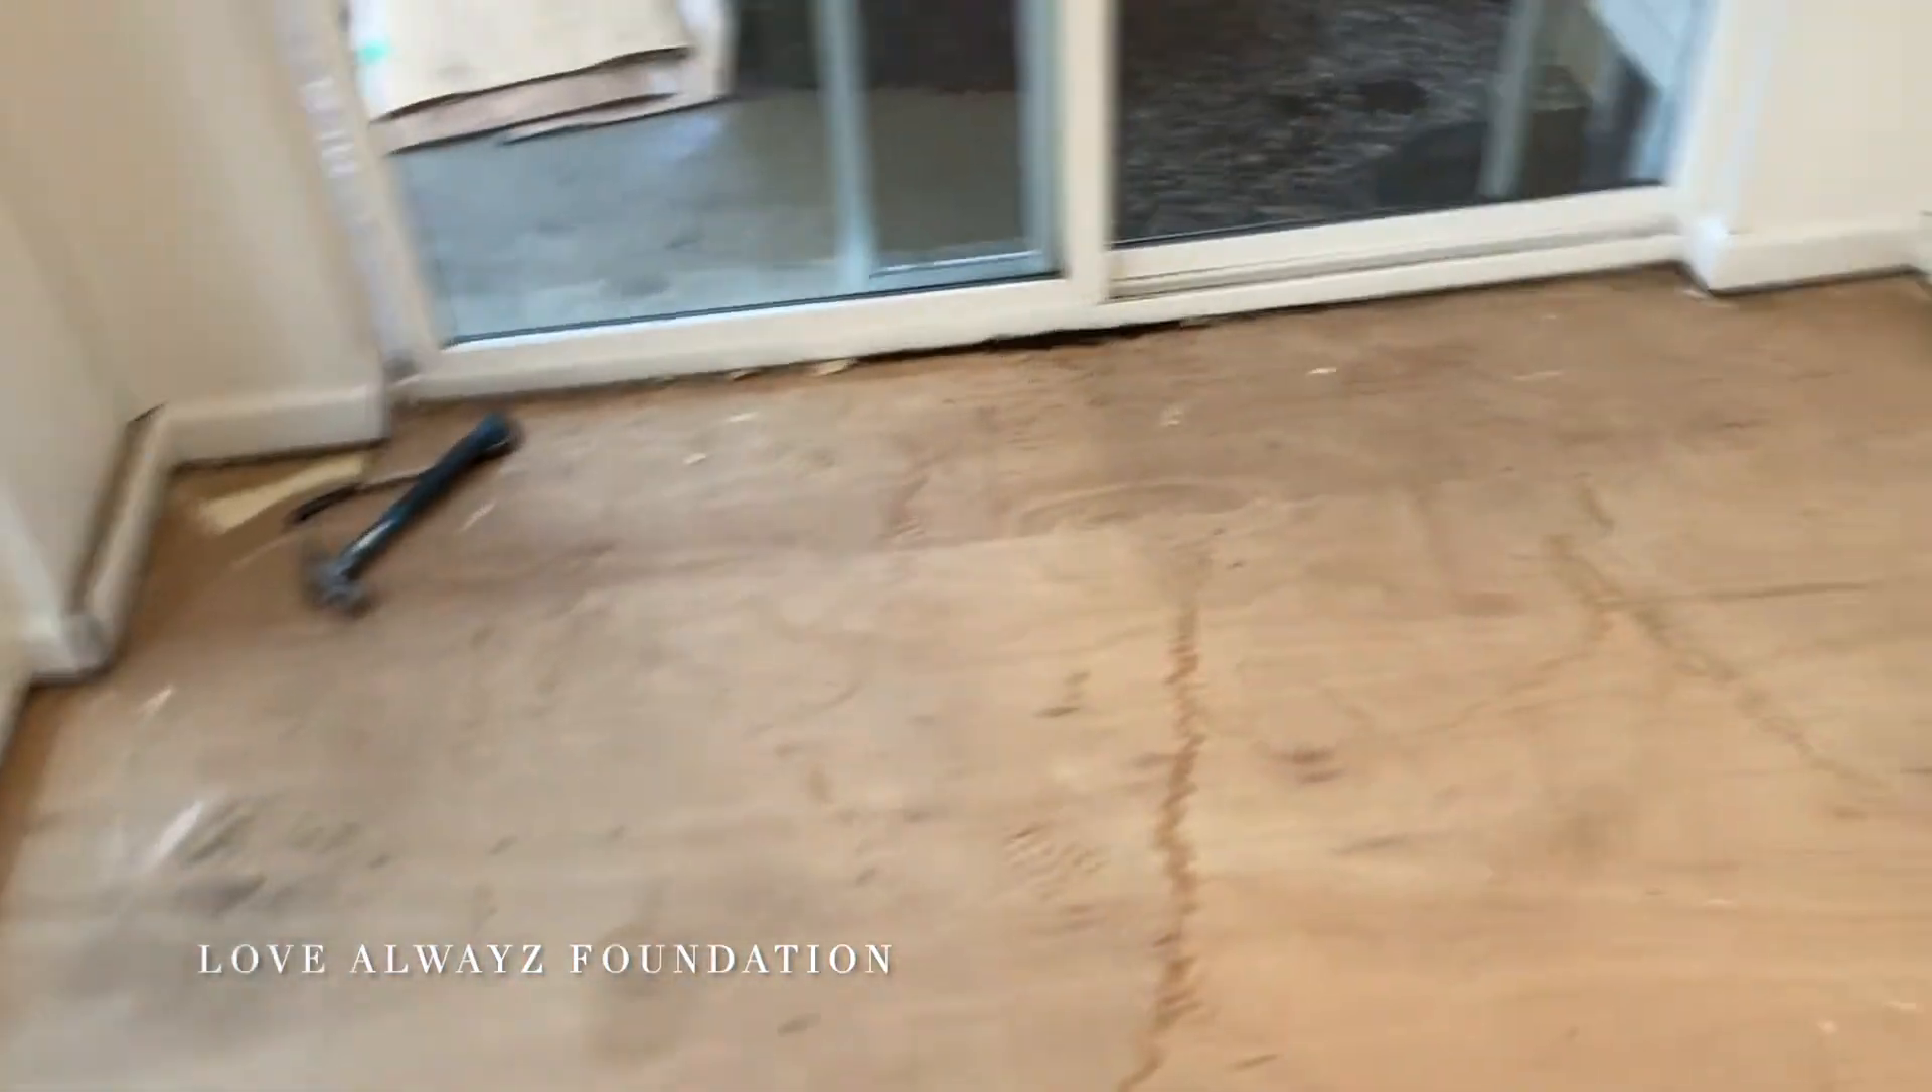We got the floor up now we're just drying a spot over there.